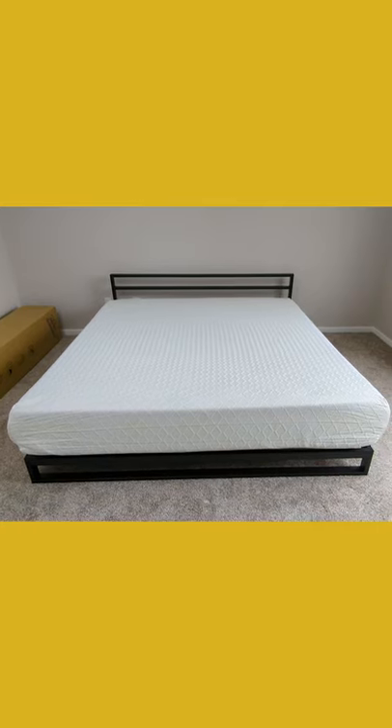All right, so now you can see what the bed frame looks like with the King mattress set up on it.